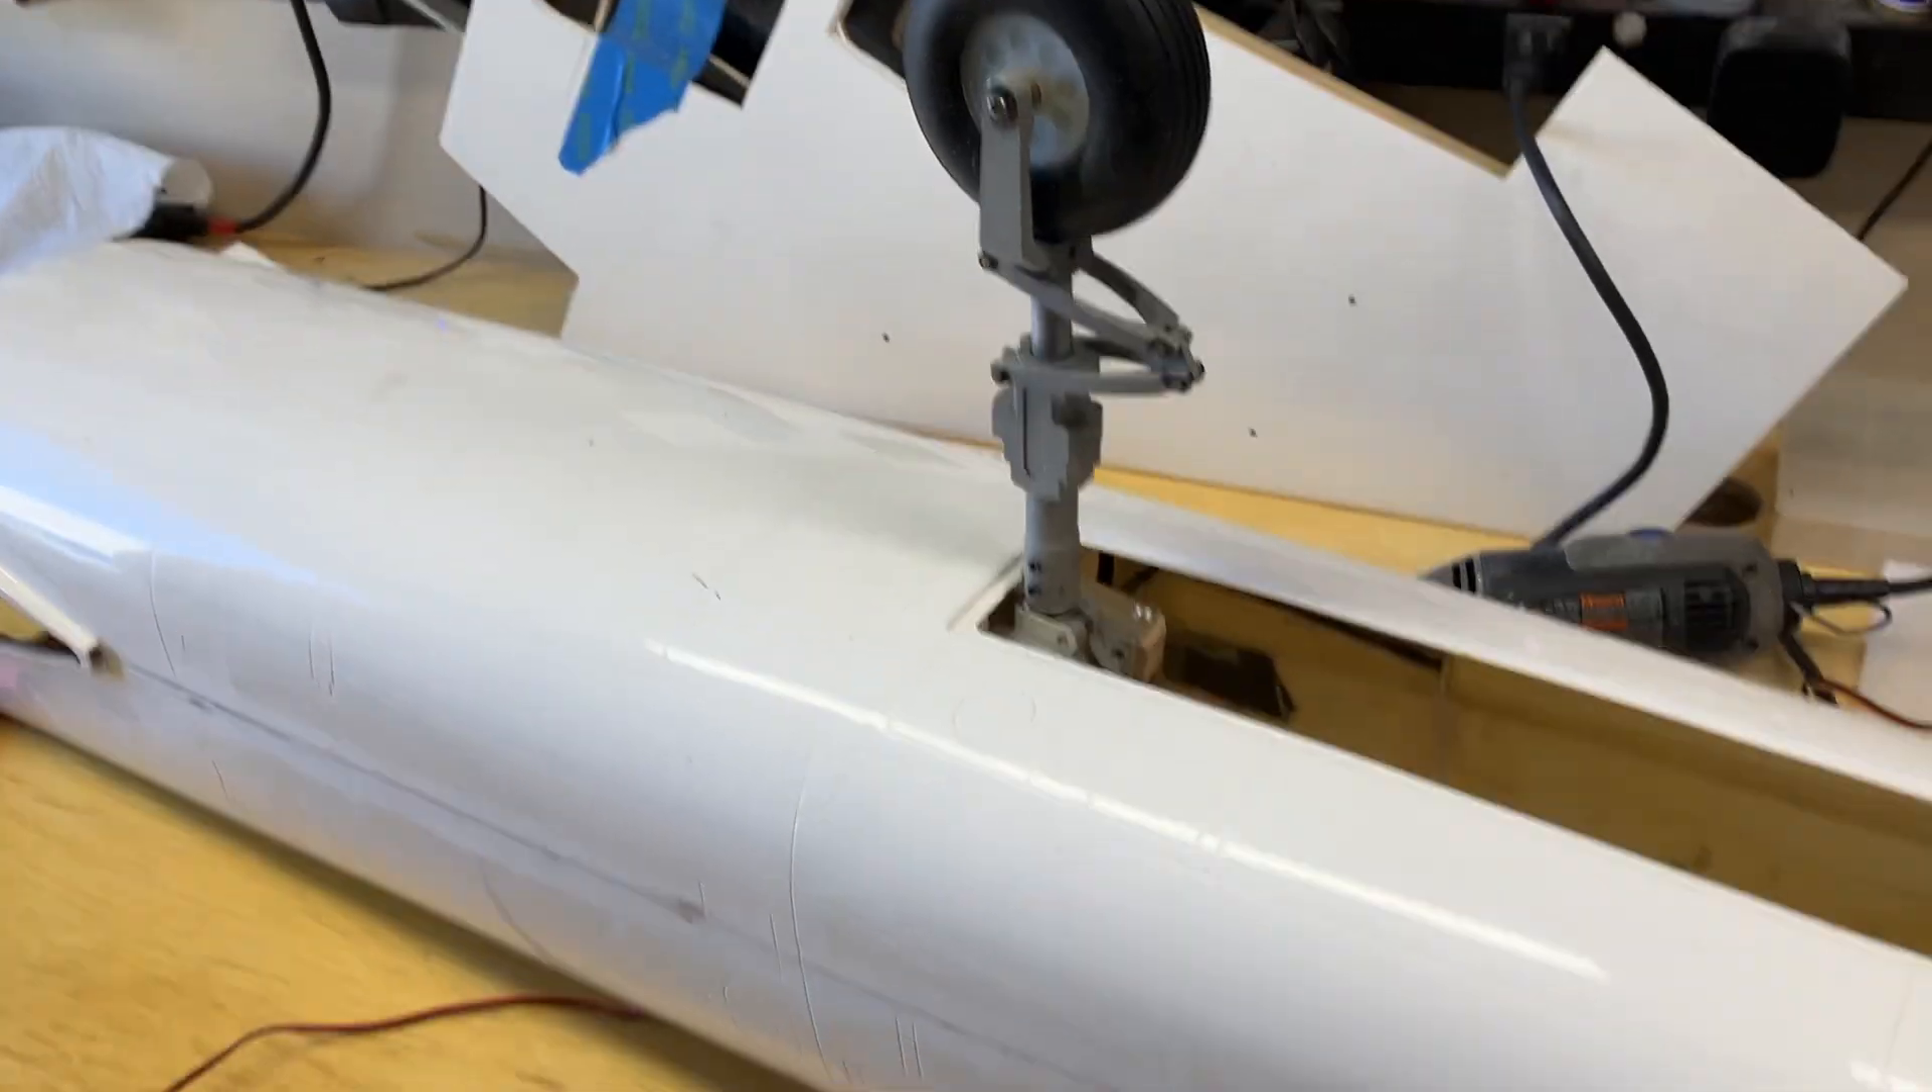So this week I guess the big deal is I got the nose gear retract mounted. So I've got the, this is the stock Sky Master strut which is a pretty cool looking F5 strut, not bad.